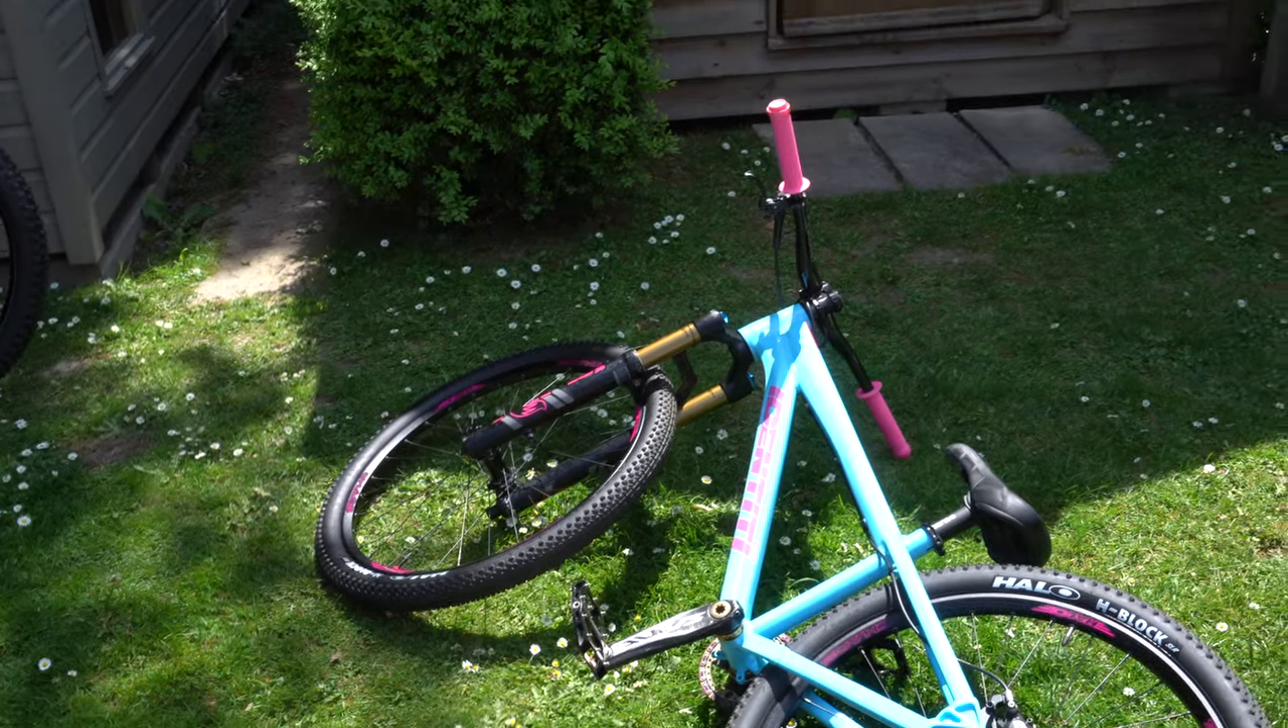As you can see the front wheel is back in the bike.